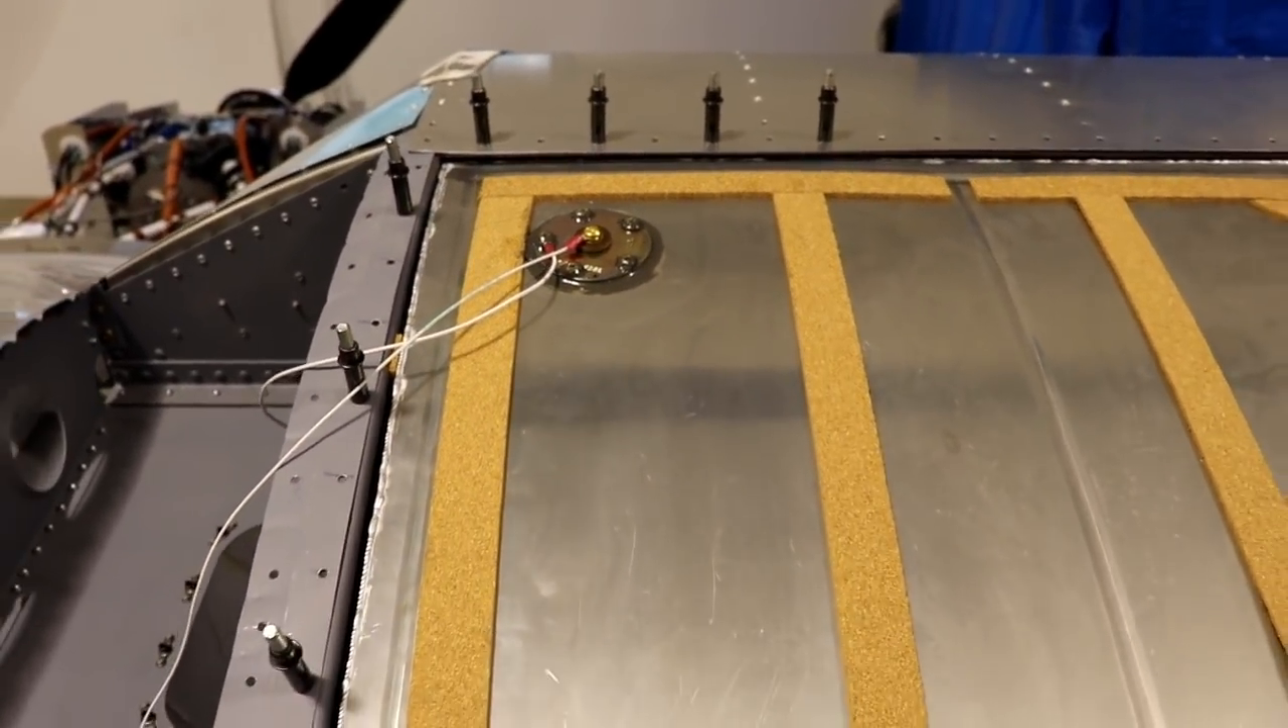Okay, the fuel sender is installed and complete on the right wing tank You can see it there It's mounted on the top.